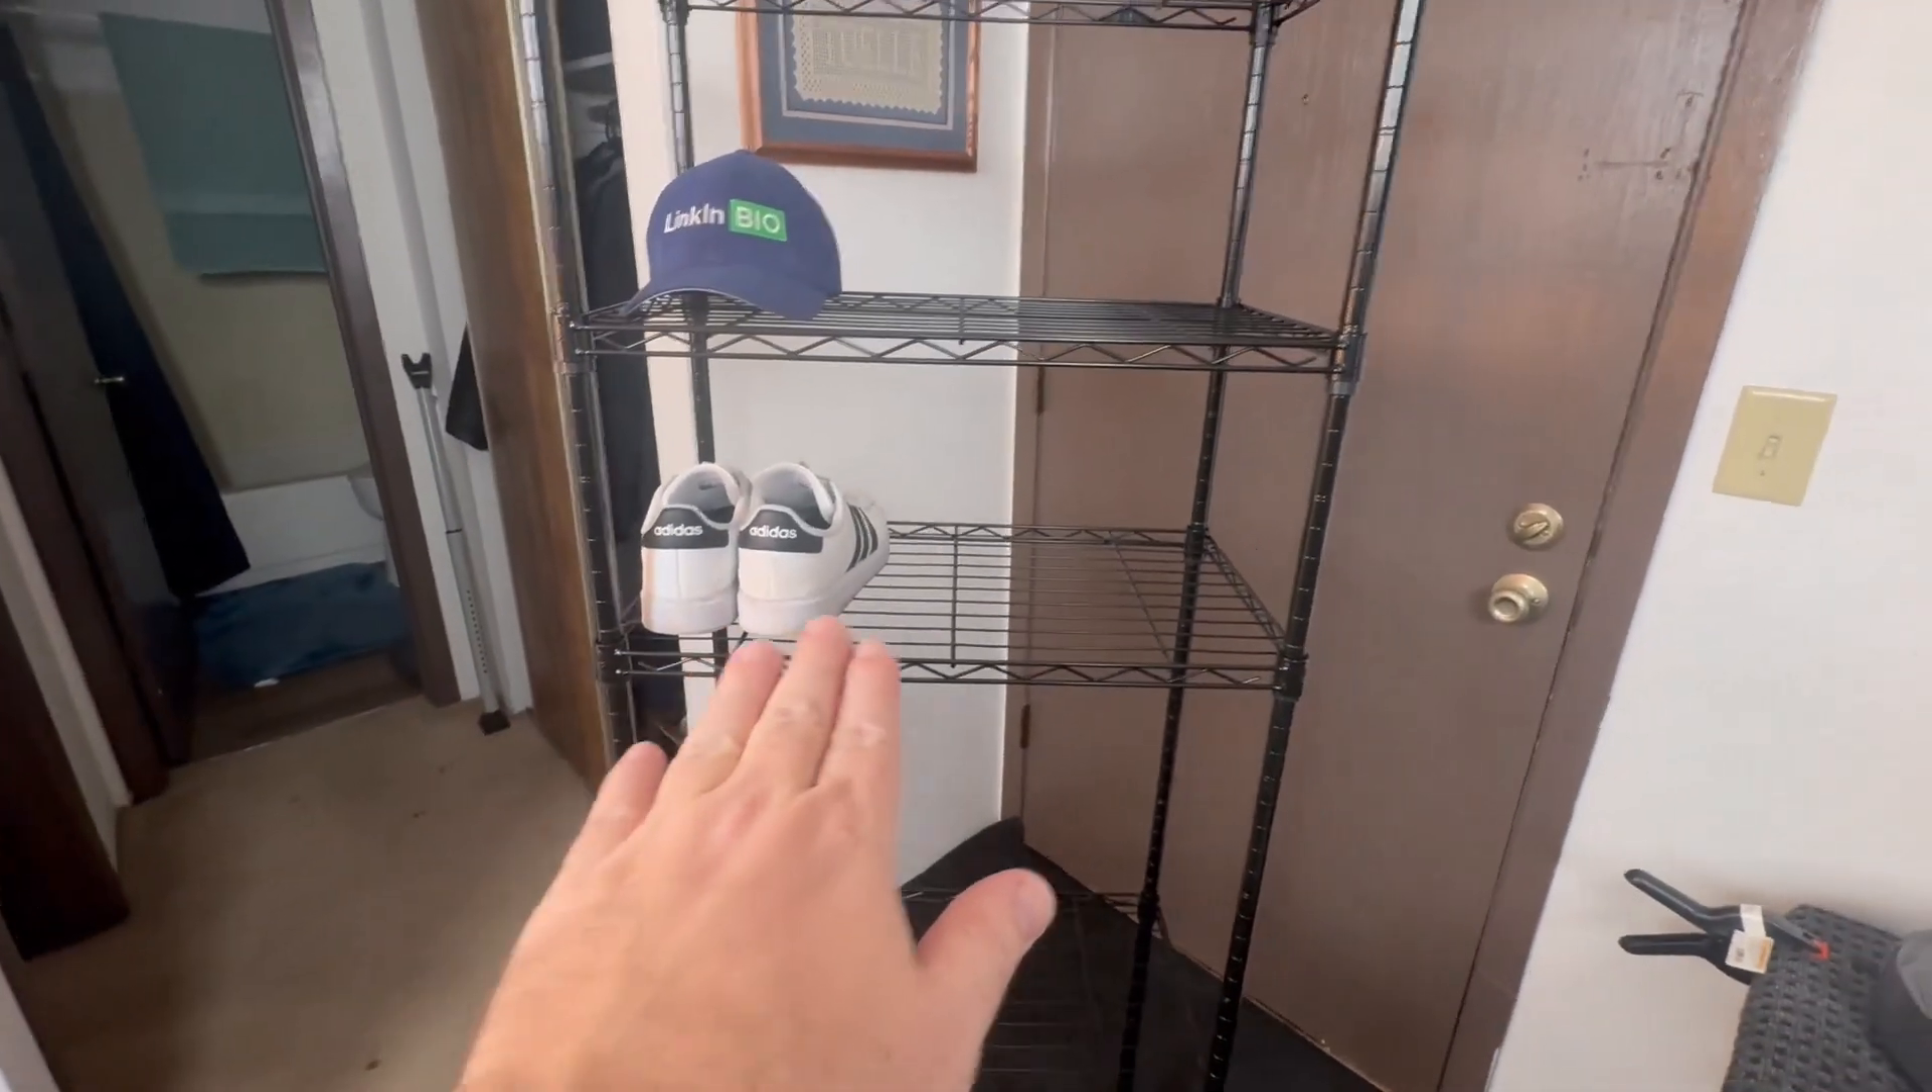Take a look this rack is fully assembled.